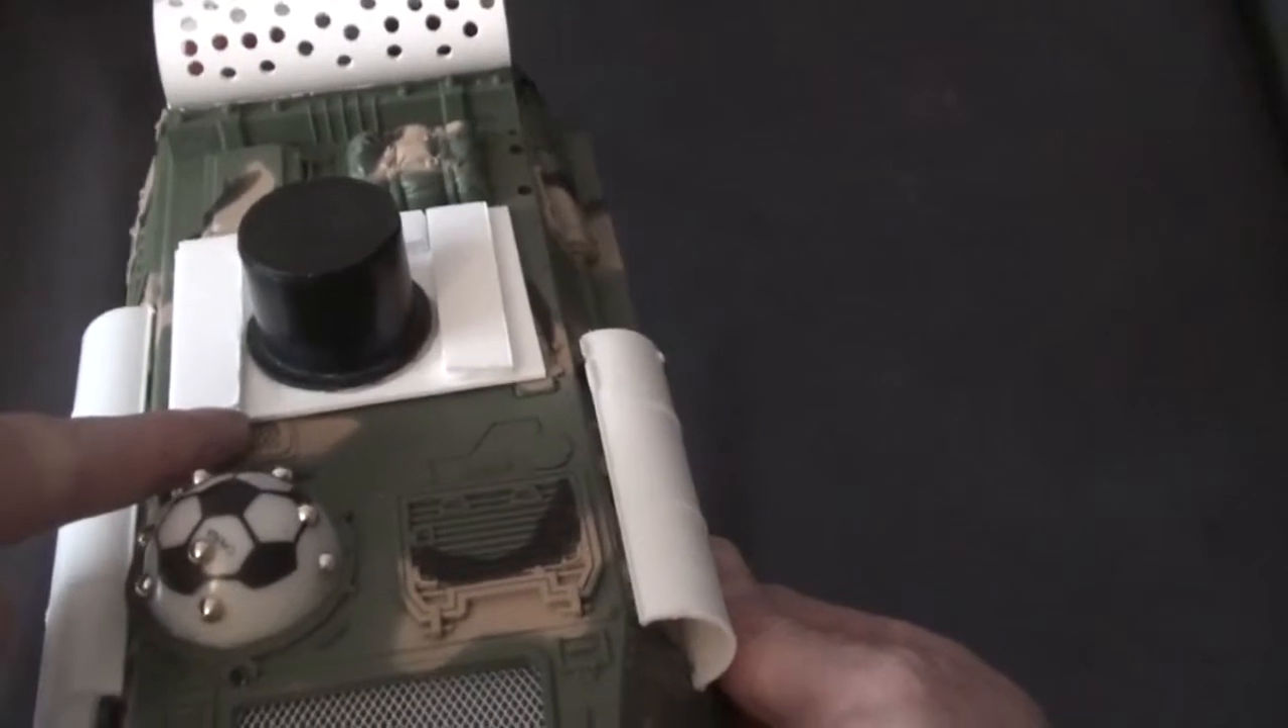Um, this plate here covers up where the turret went and onto that, um, I've, uh, attached a plug thing from B &Q.